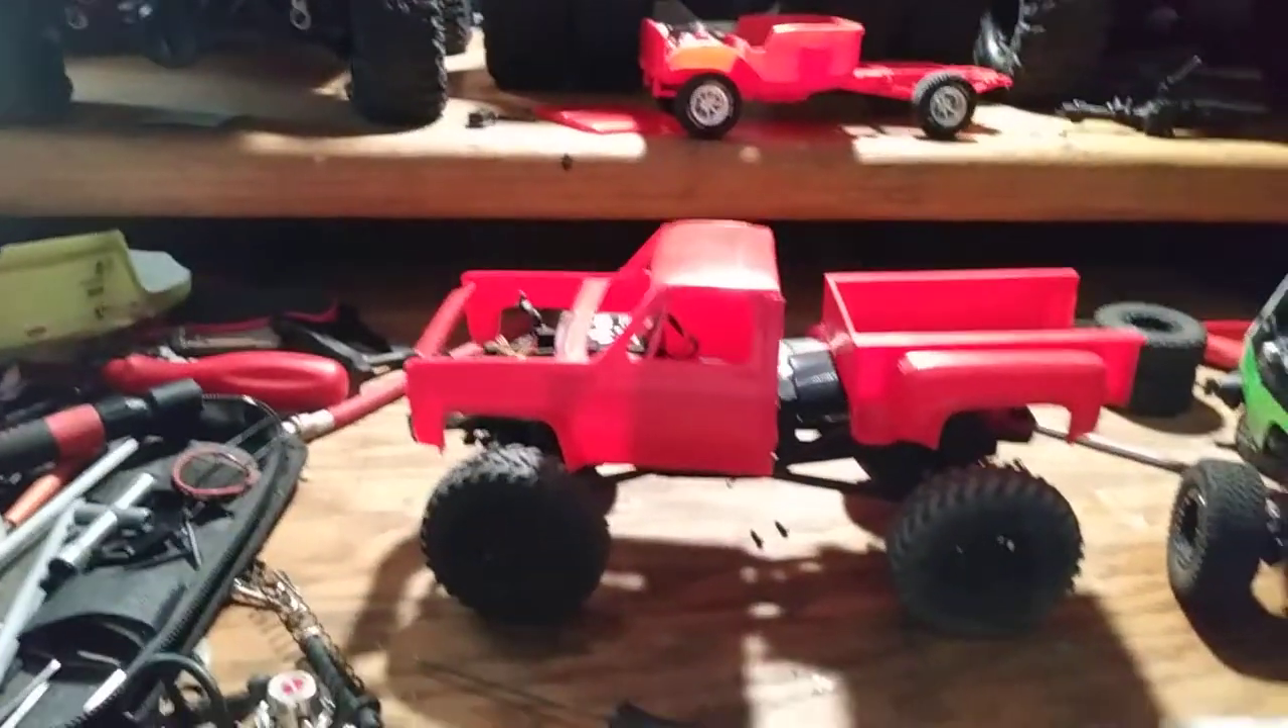See we got a giant uh gap there so we're gonna have to shorten the wheelbase.